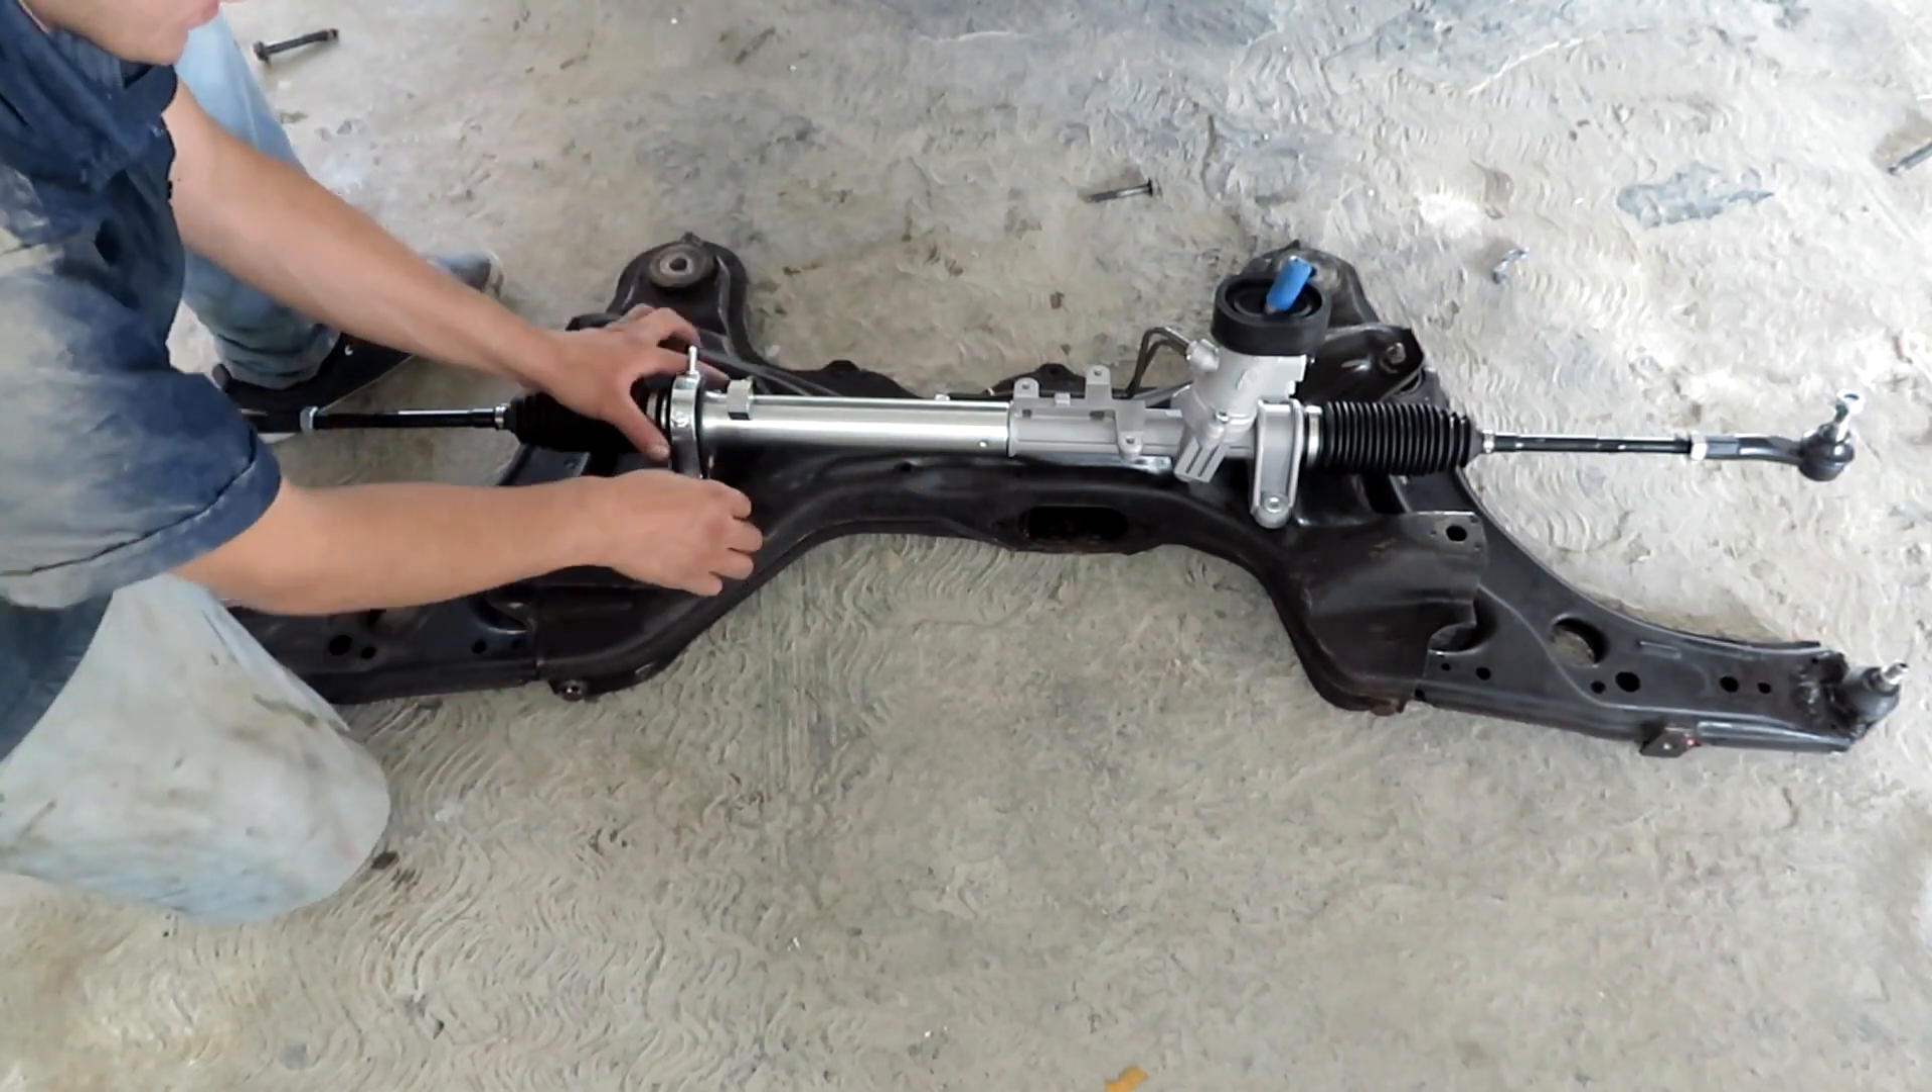Ahora si ya tenemos nuestra caja de dirección nueva montada aquí encima de nuestro puente.